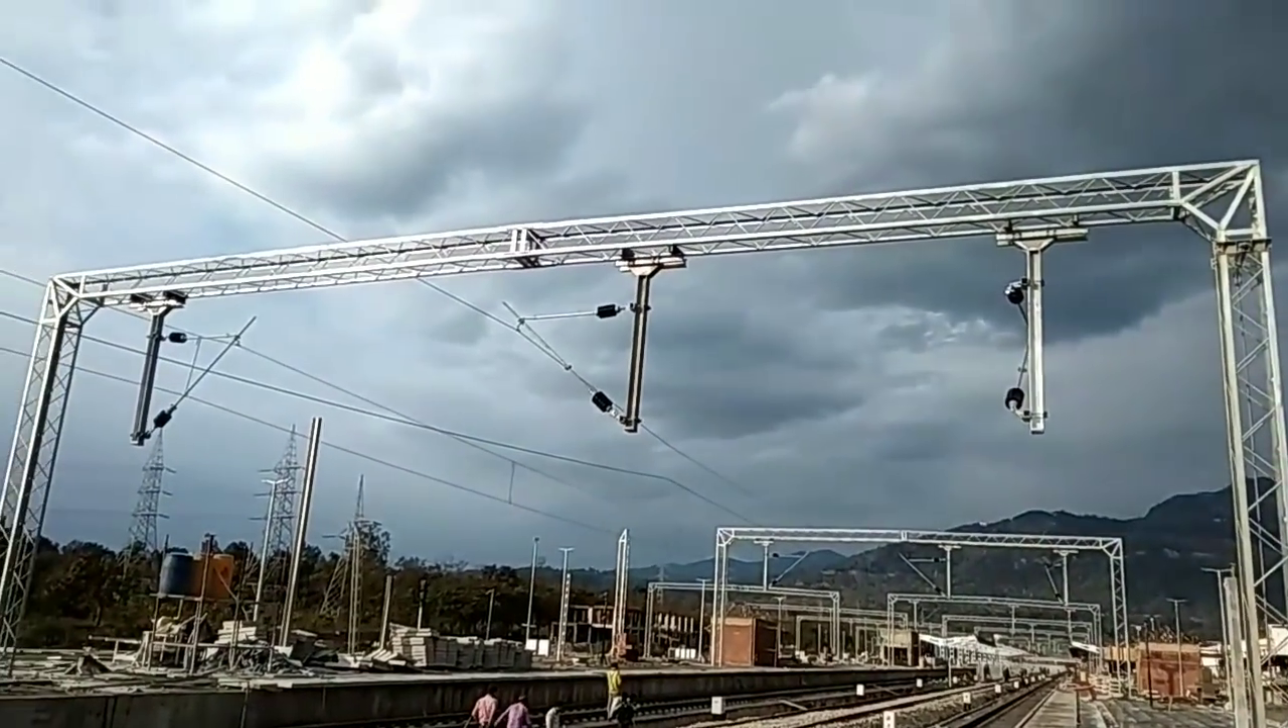इधर आप देख सकते हैं क्रॉस बार्स लग गई है।